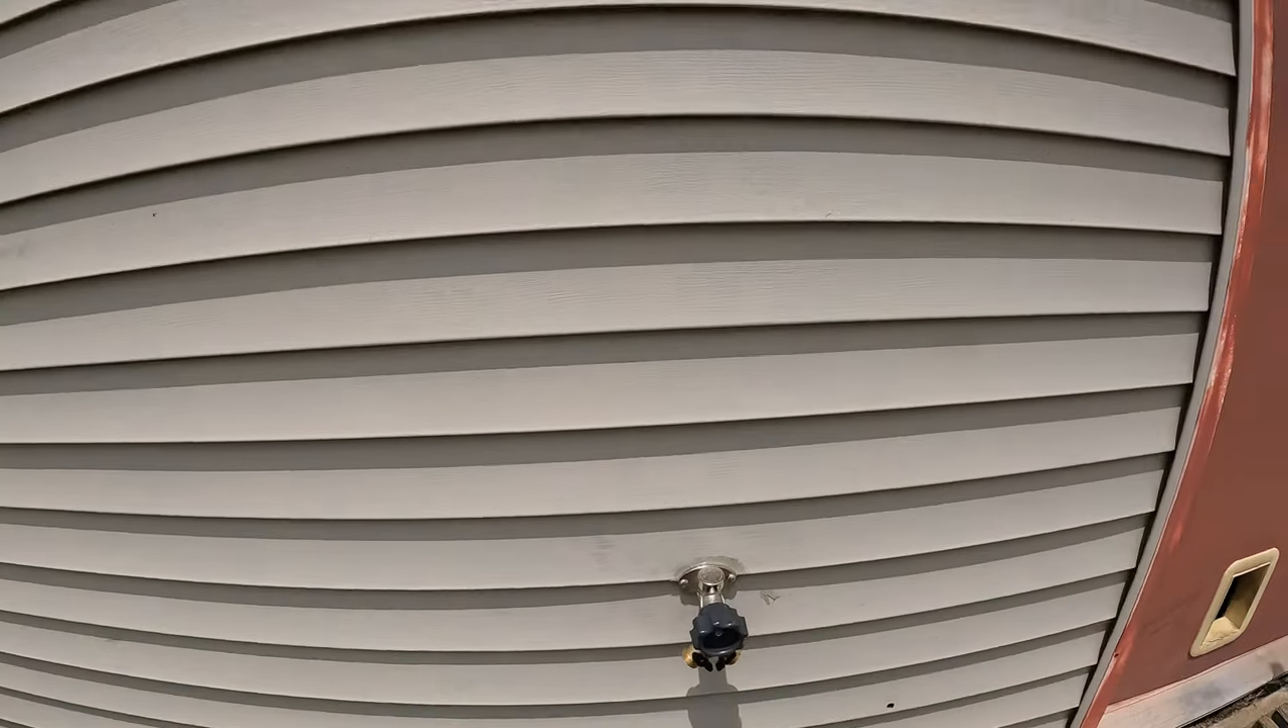And then we walk out here. I ended up getting the spigot all mounted up.